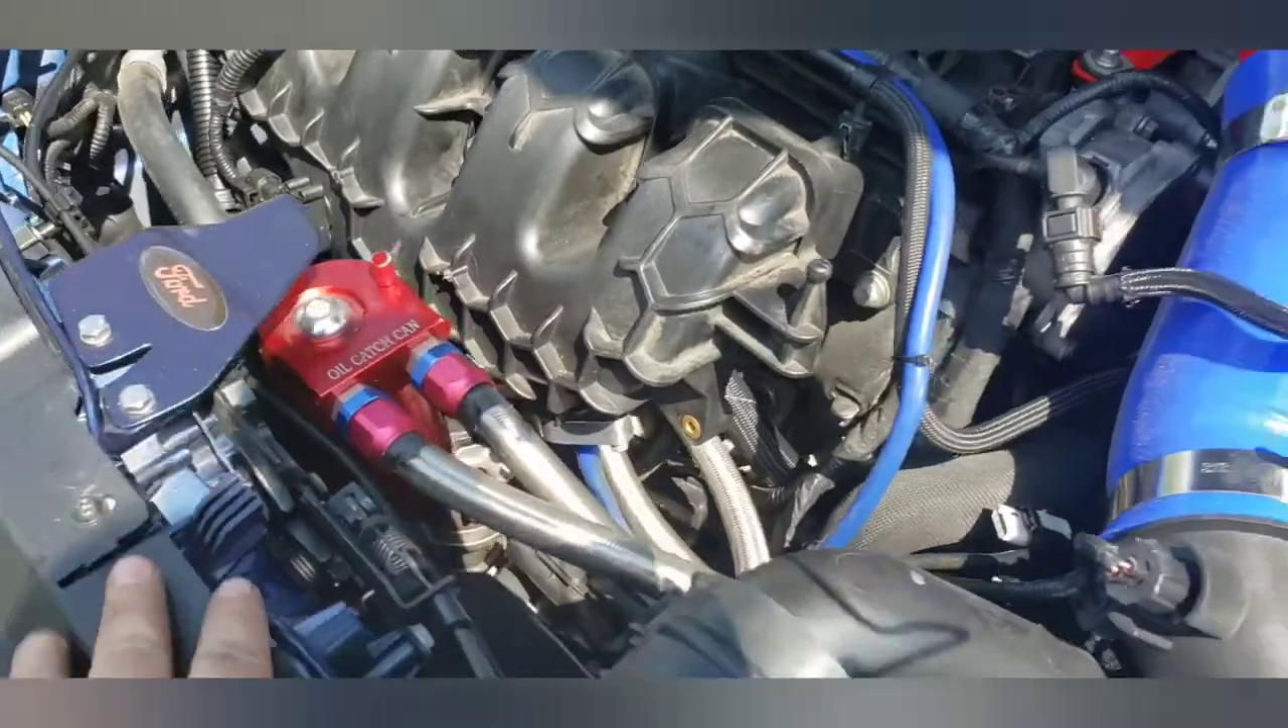Here it is done done everything's back on catch cans reinstalled you can't even really see it down in there.